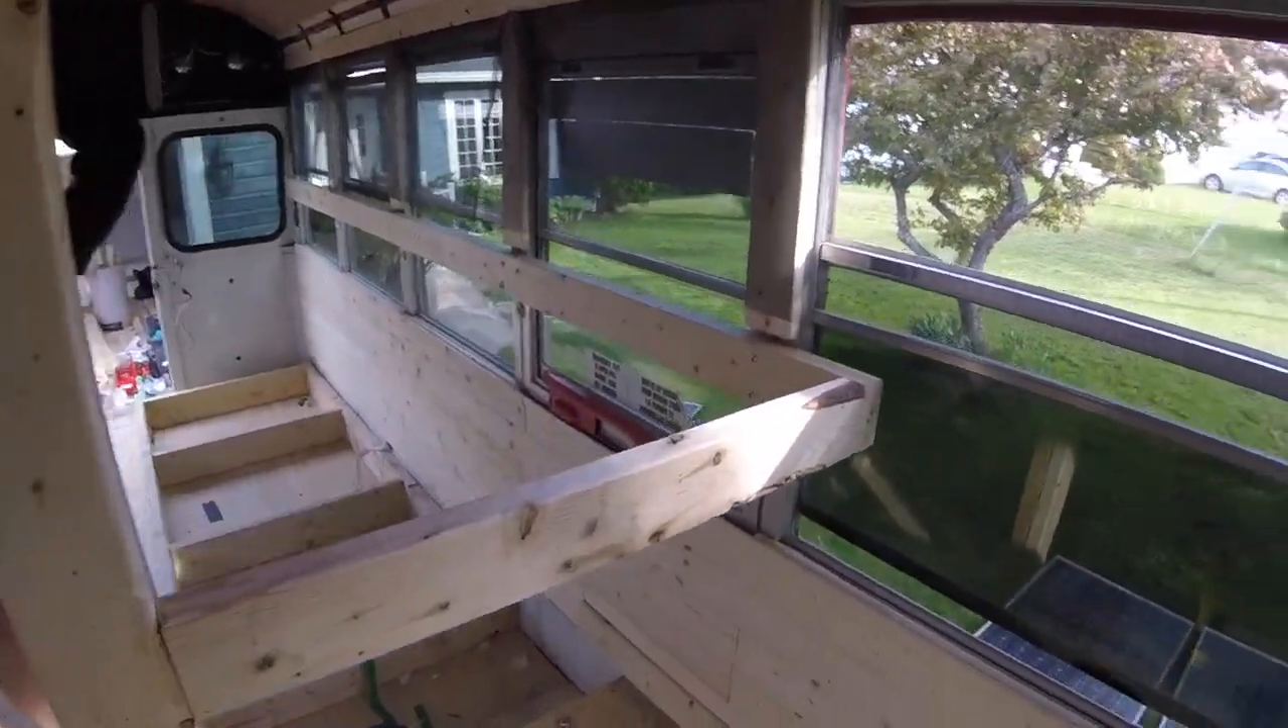We've got the top bunk framed up a little bit.